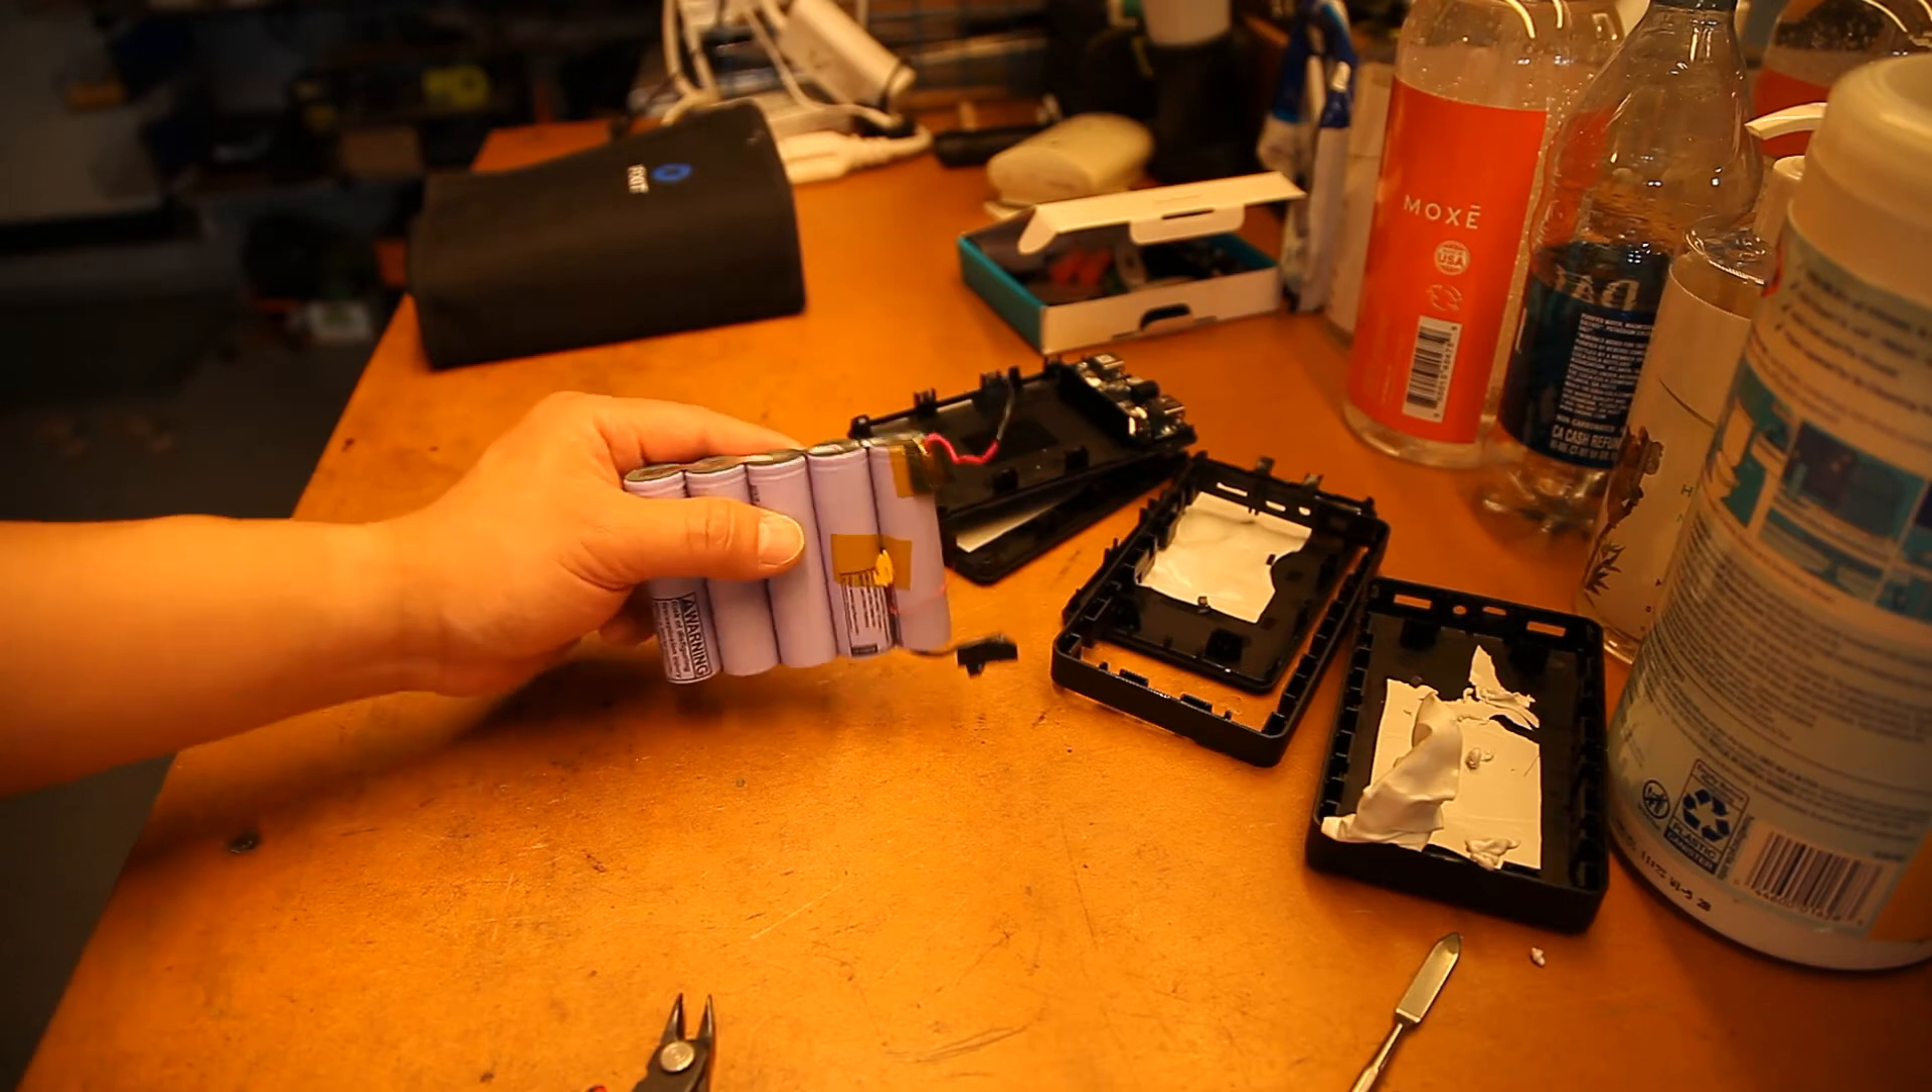So this is the full battery itself exposed.